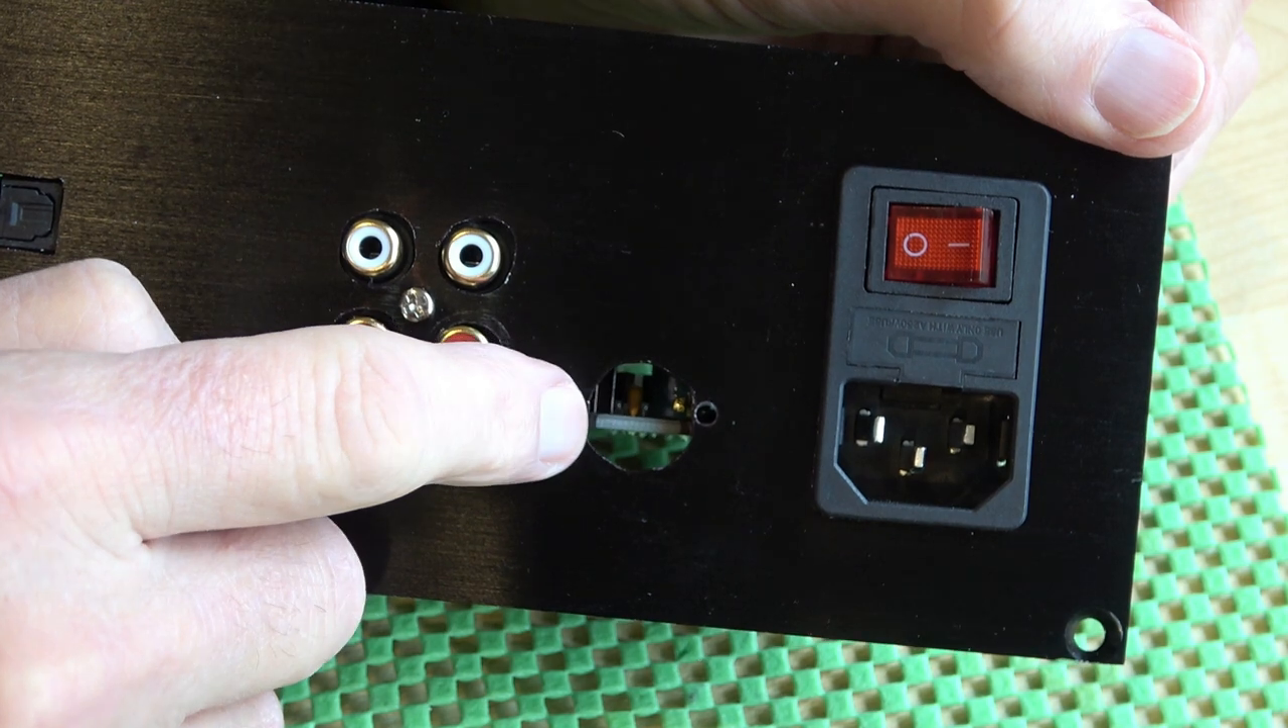Basically that should be here but you can see the PCB is in the way.